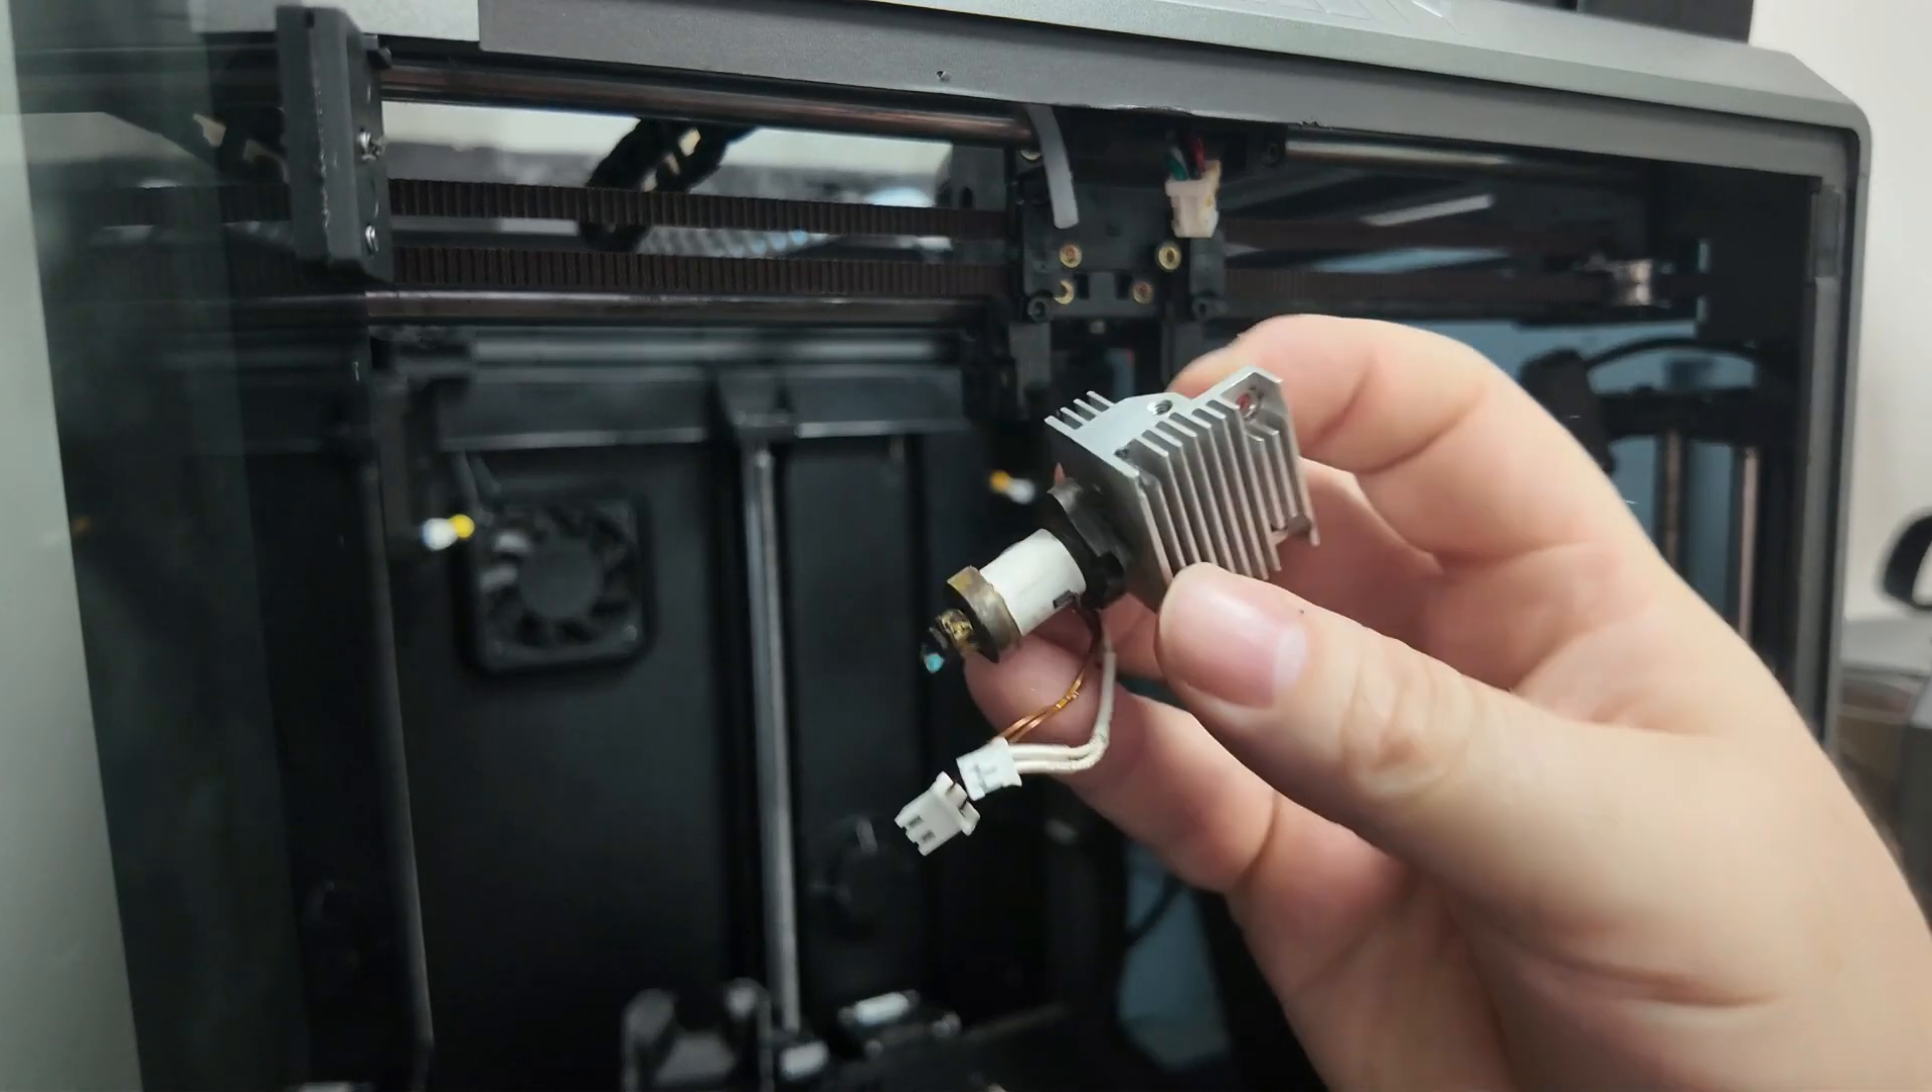And there you go you got the hot end and heatsink out in one piece.